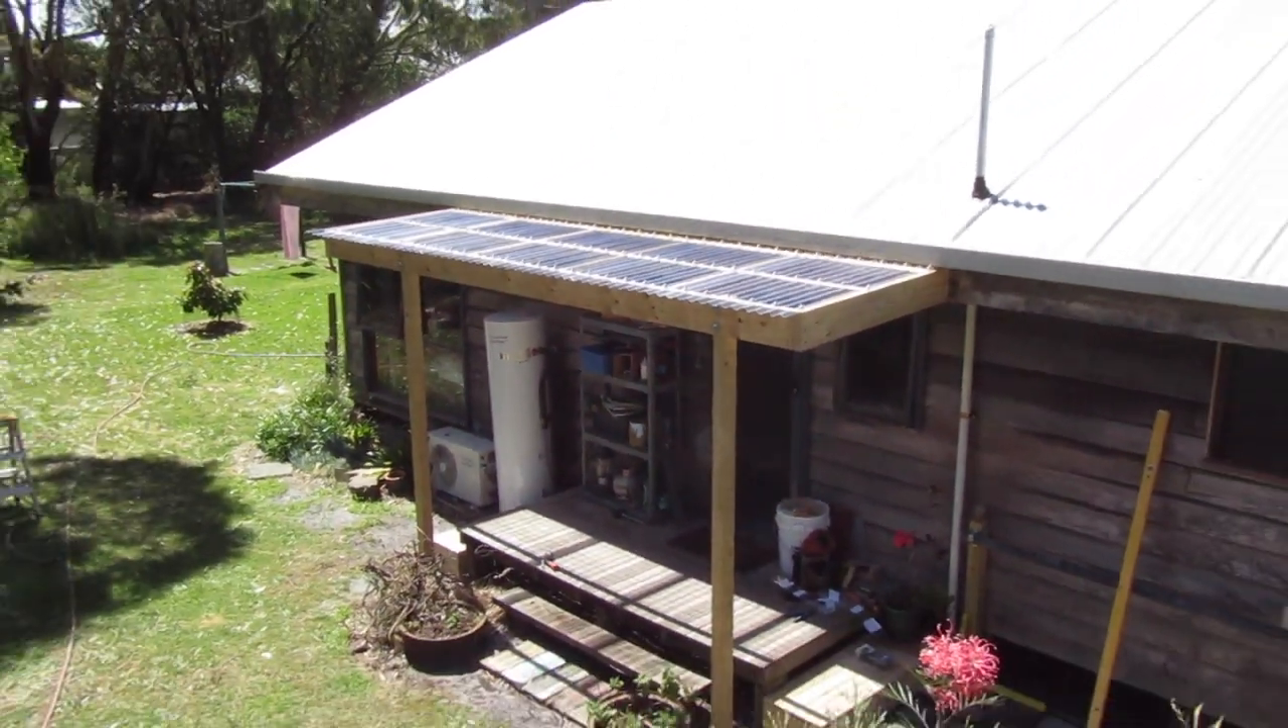The installation of this last panel concludes the final step in our back door entry renovation.